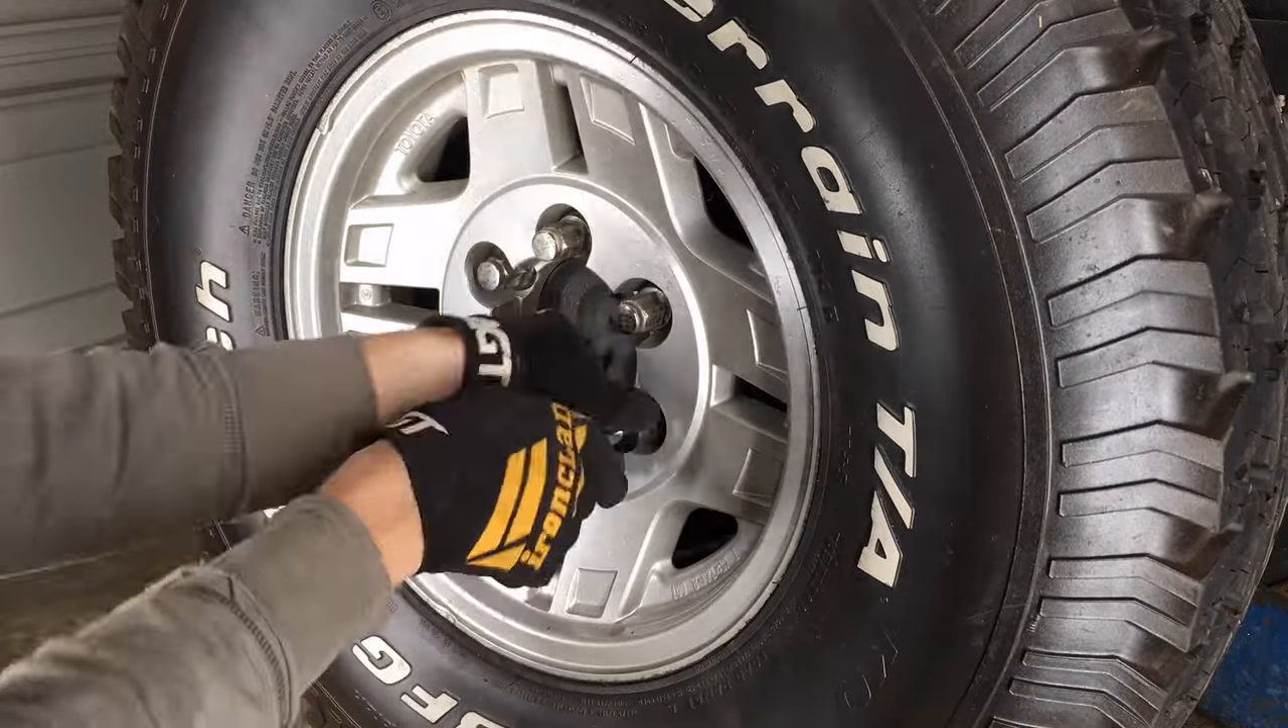Almost done. With the wheel on, I'm hand tightening the lugs before setting the truck back on the ground to tighten them with a torque wrench.